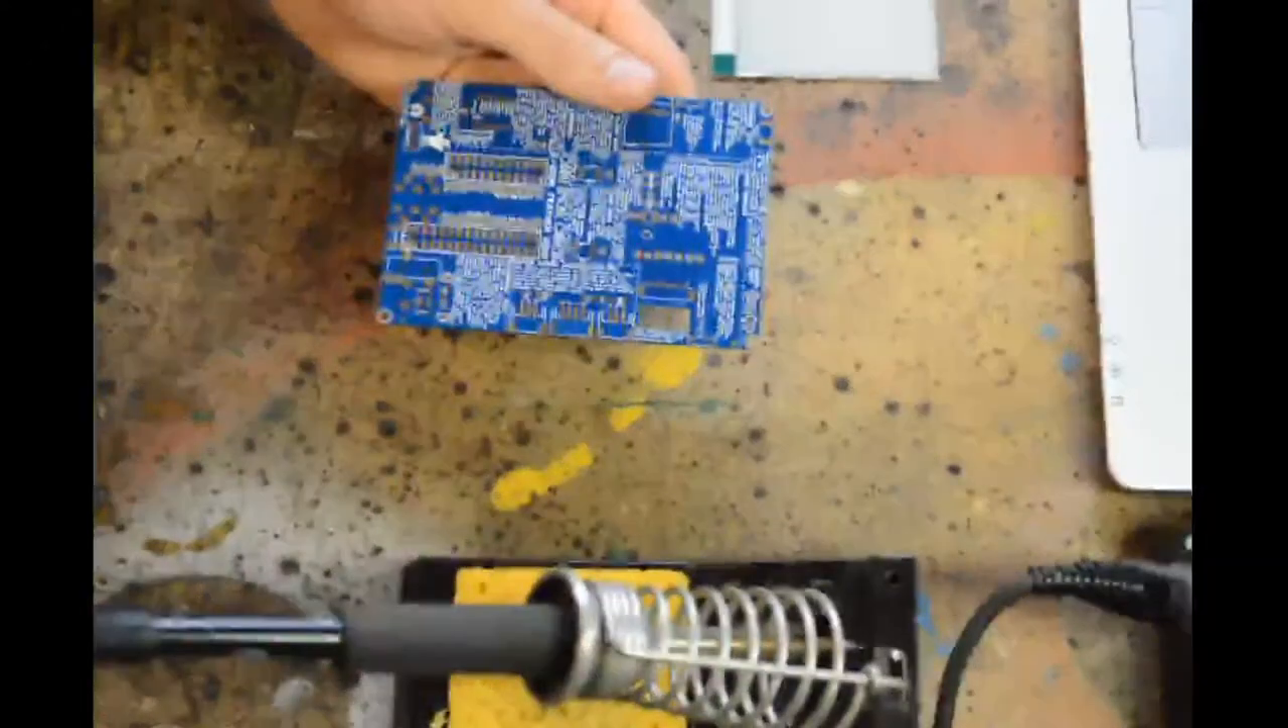So this circuit is already interconnected. It just needs different components added on top of it in order for the thing to work.